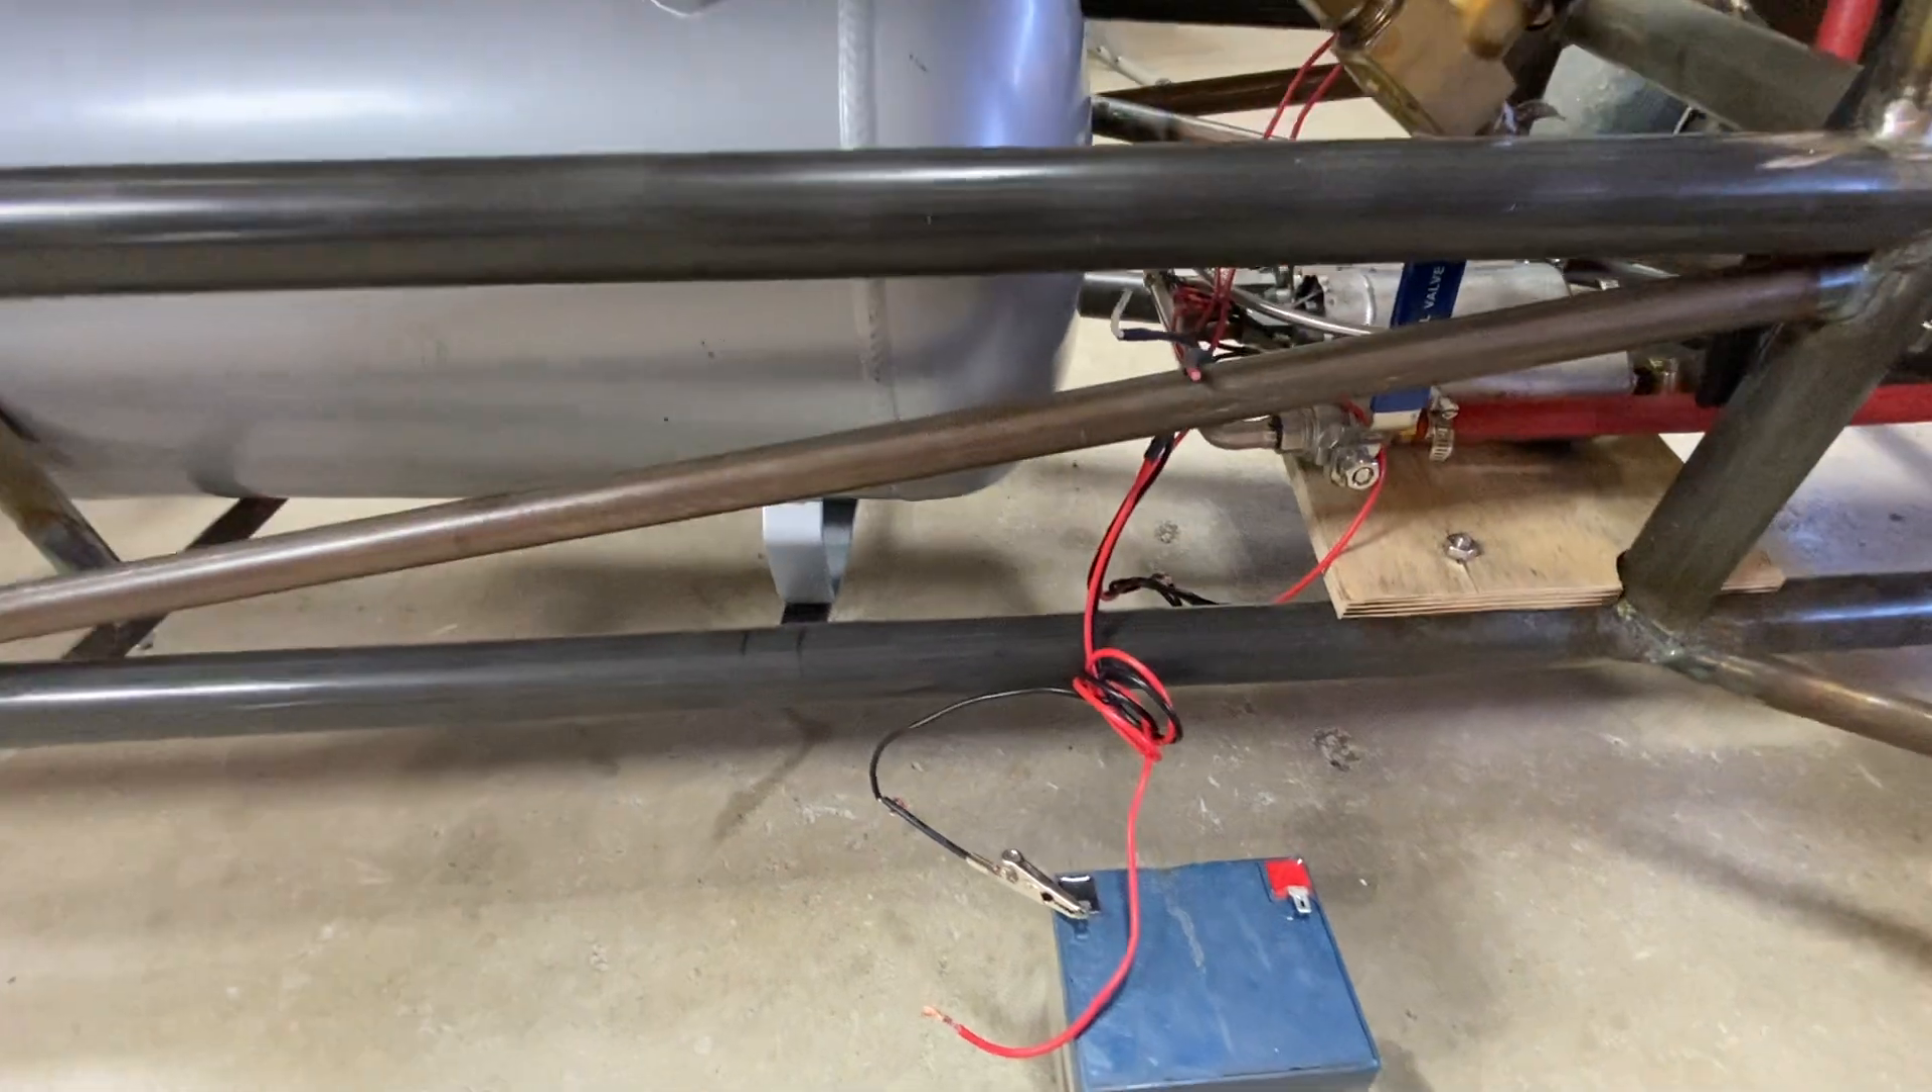Now, what I'll do first, as you can see right down here, I've got my, uh, my air wires and my fuel pump wires. I've just got them loose right here.